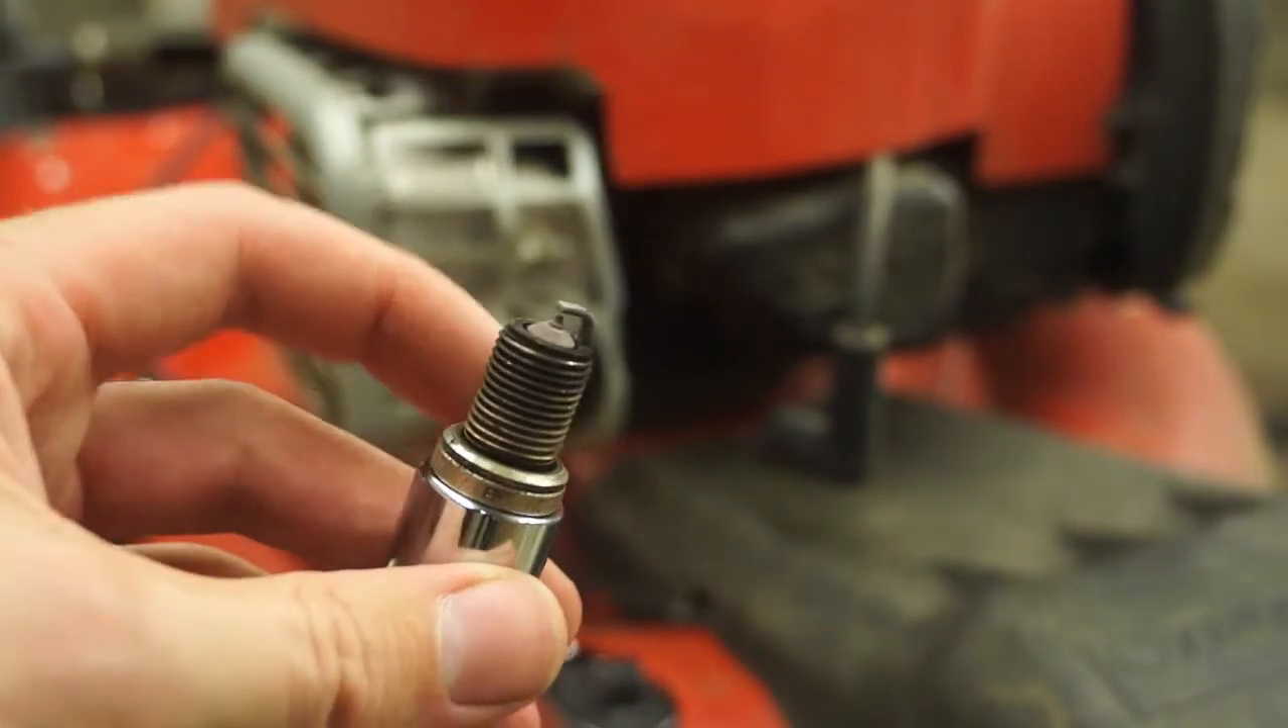And there we go out comes the plug.